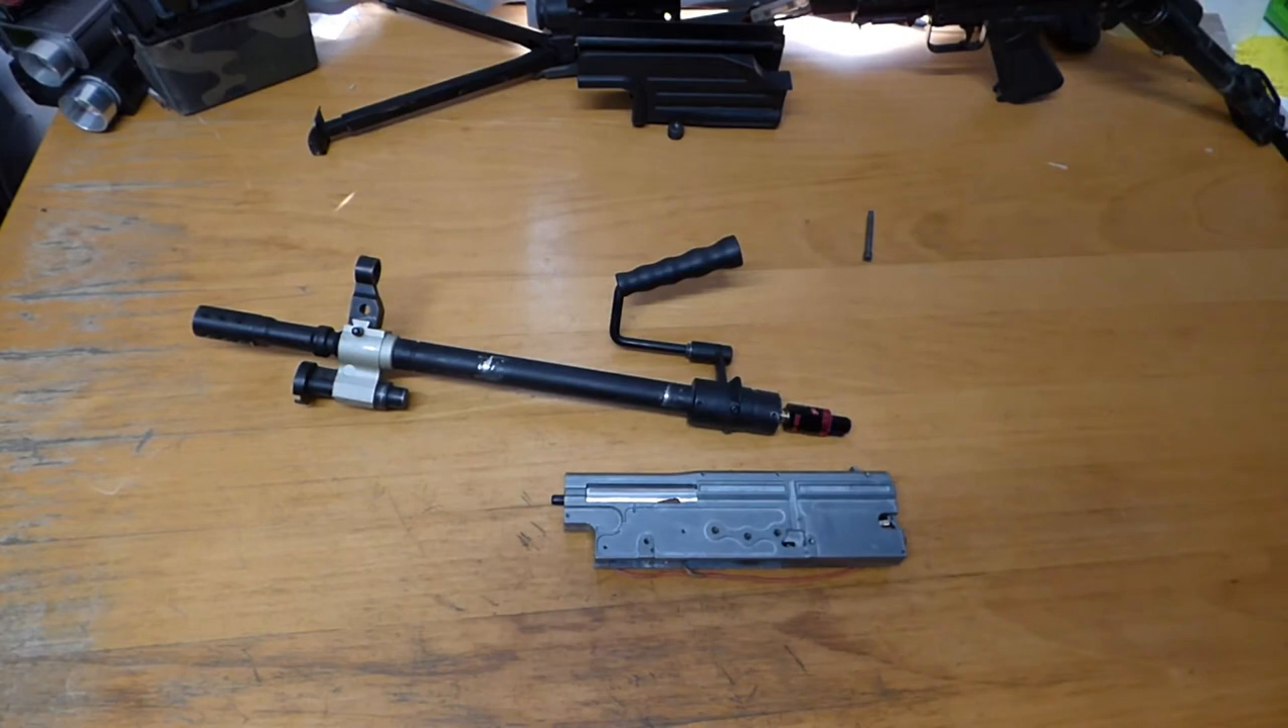And we're left with gearbox and barrel, which is the bits we want for now.